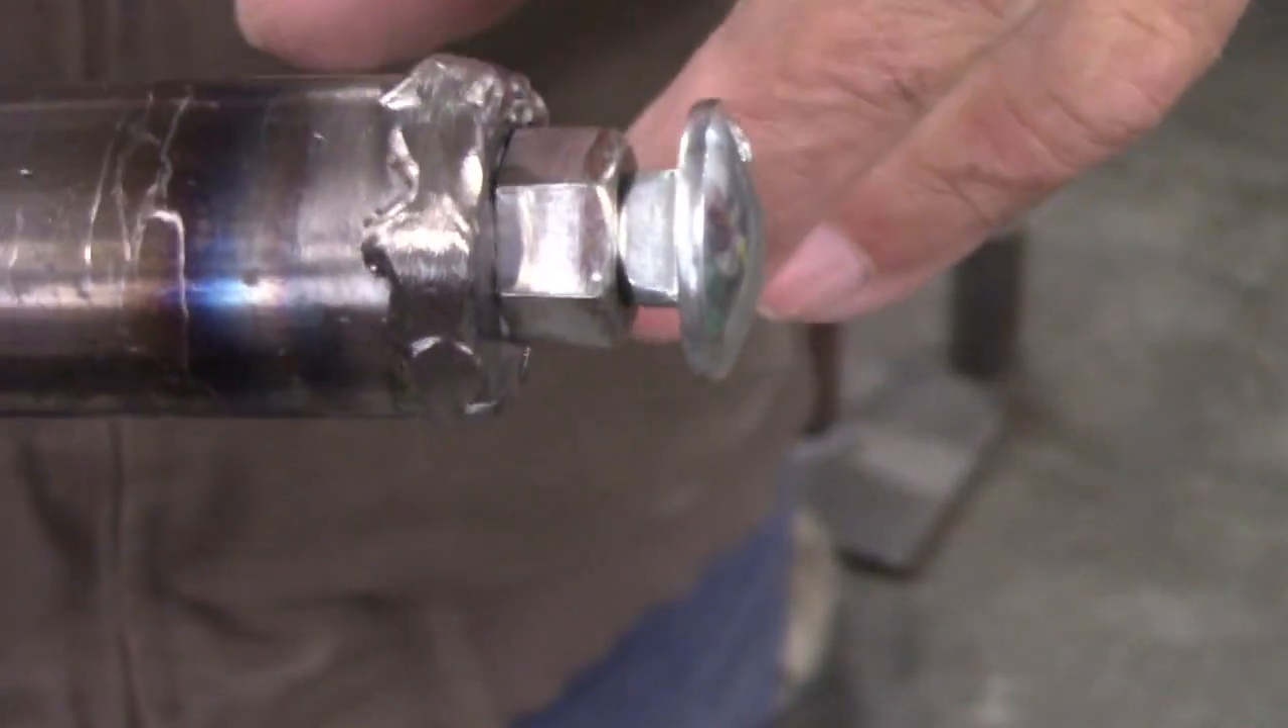What we got here is, this was a captive nut on a washer, and I just welded it to the pipe on this end.